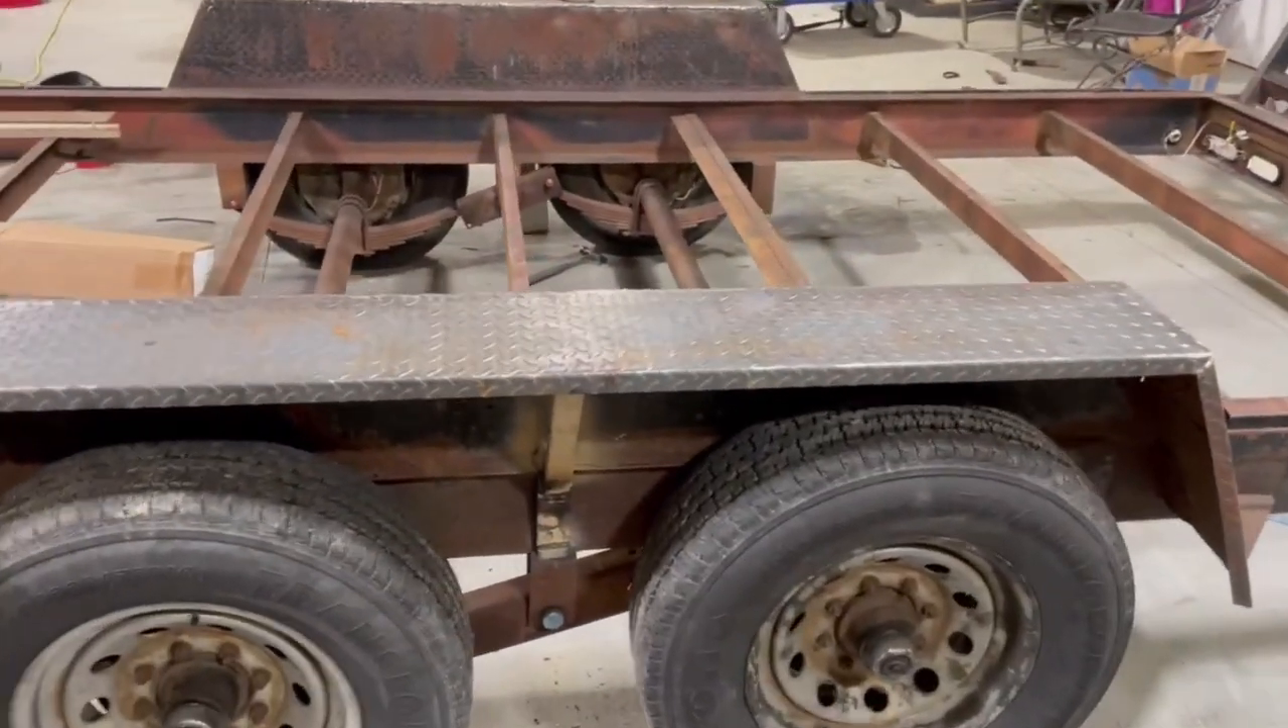So he started painting this front here and then i've got the fenders both sides welded up put on.